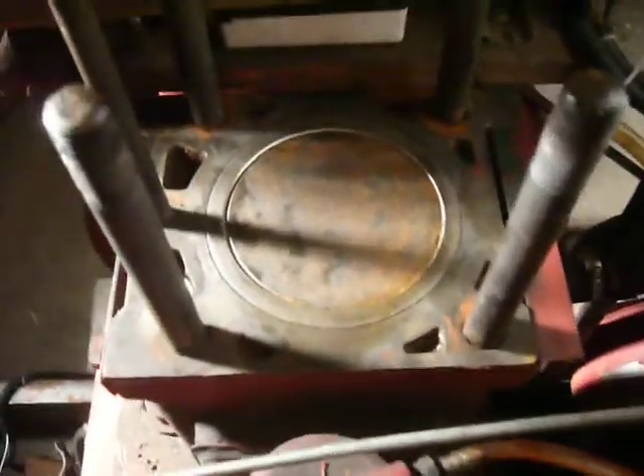So the cylinder head's now off, and I've cleaned up all the gasket compound that had been smeared over there a couple of years ago.